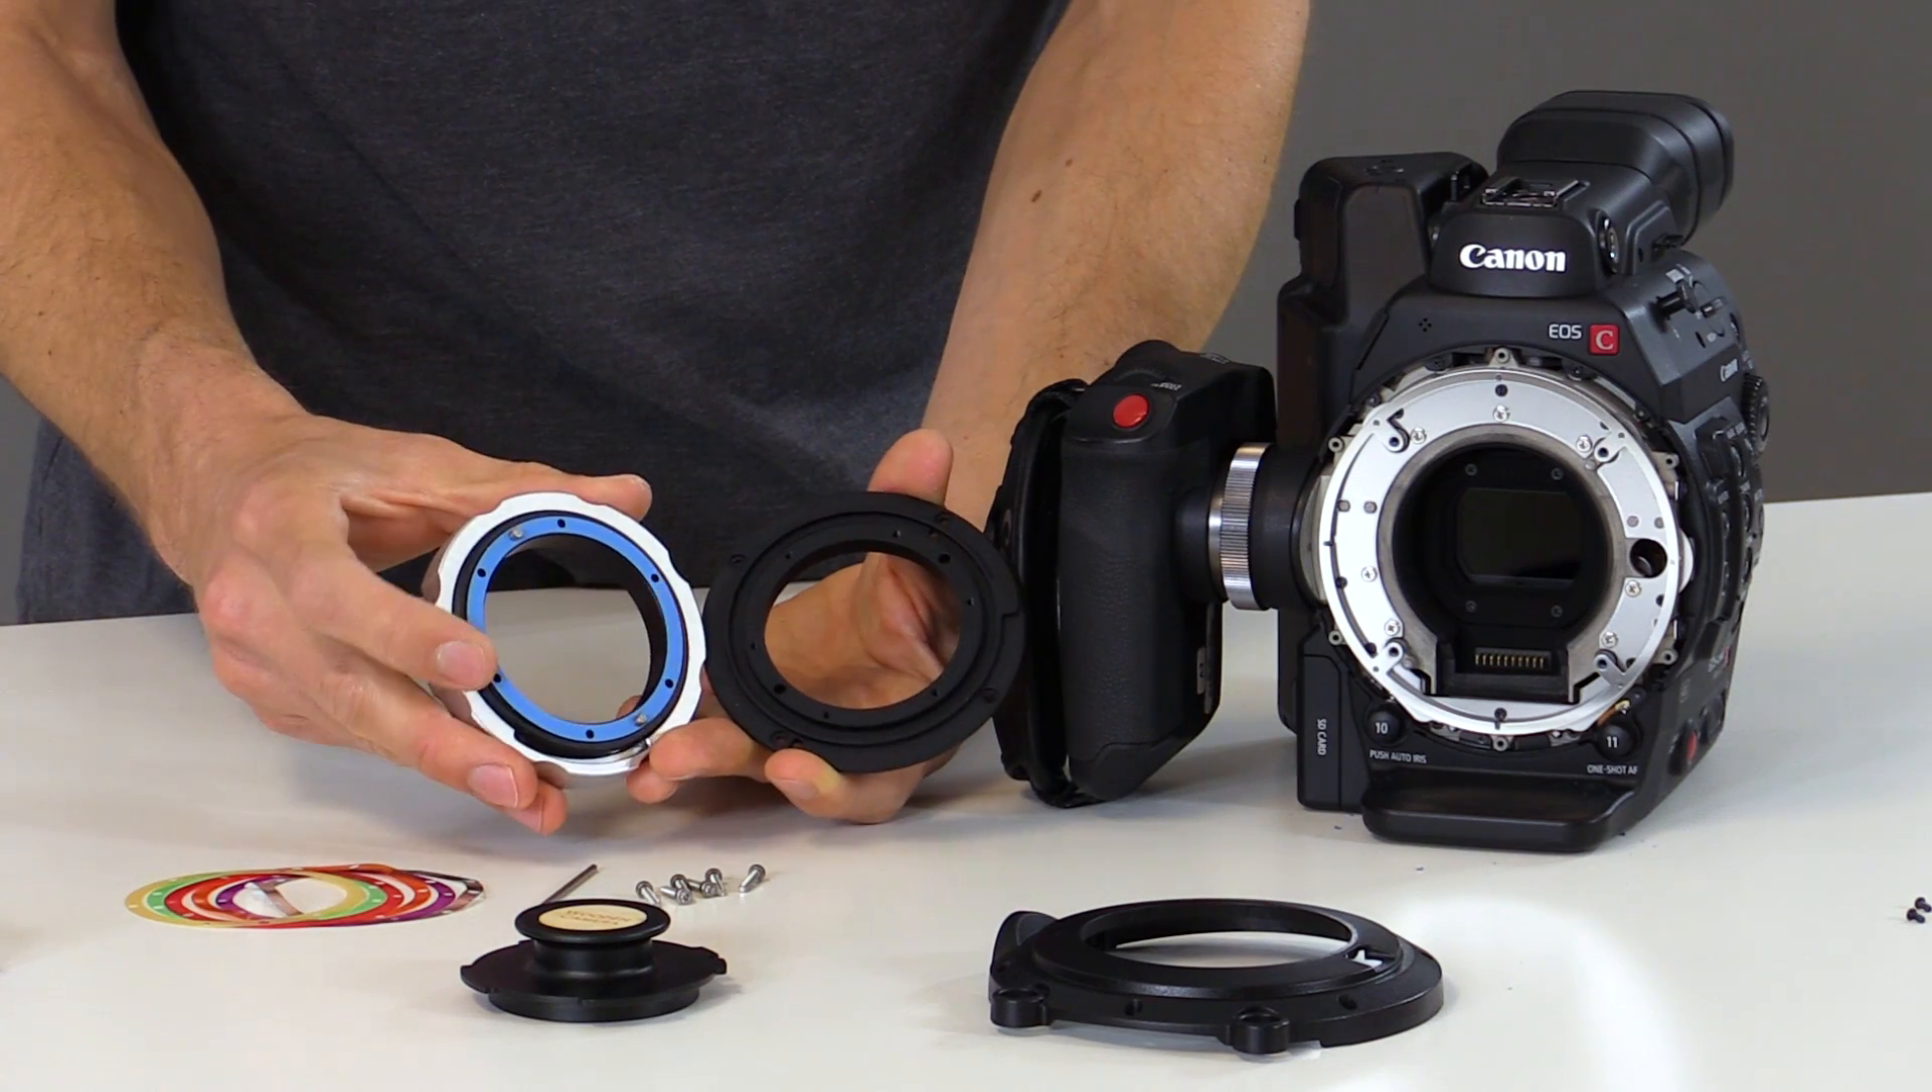Now that we've removed the six screws we can separate the PL mount into two pieces.